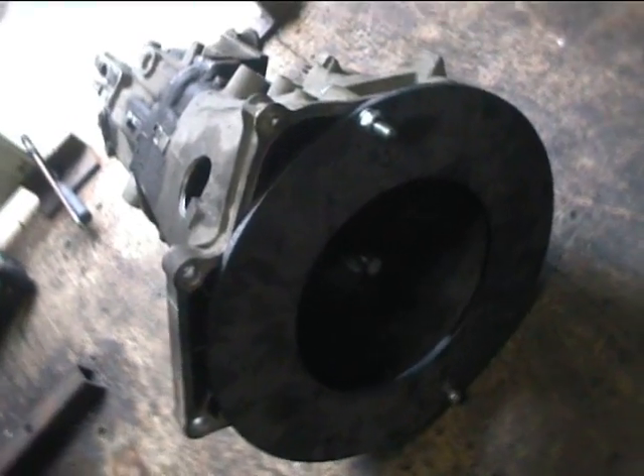So as you can see now we have a nice 8mm steel plate there on the gearbox bell housing.